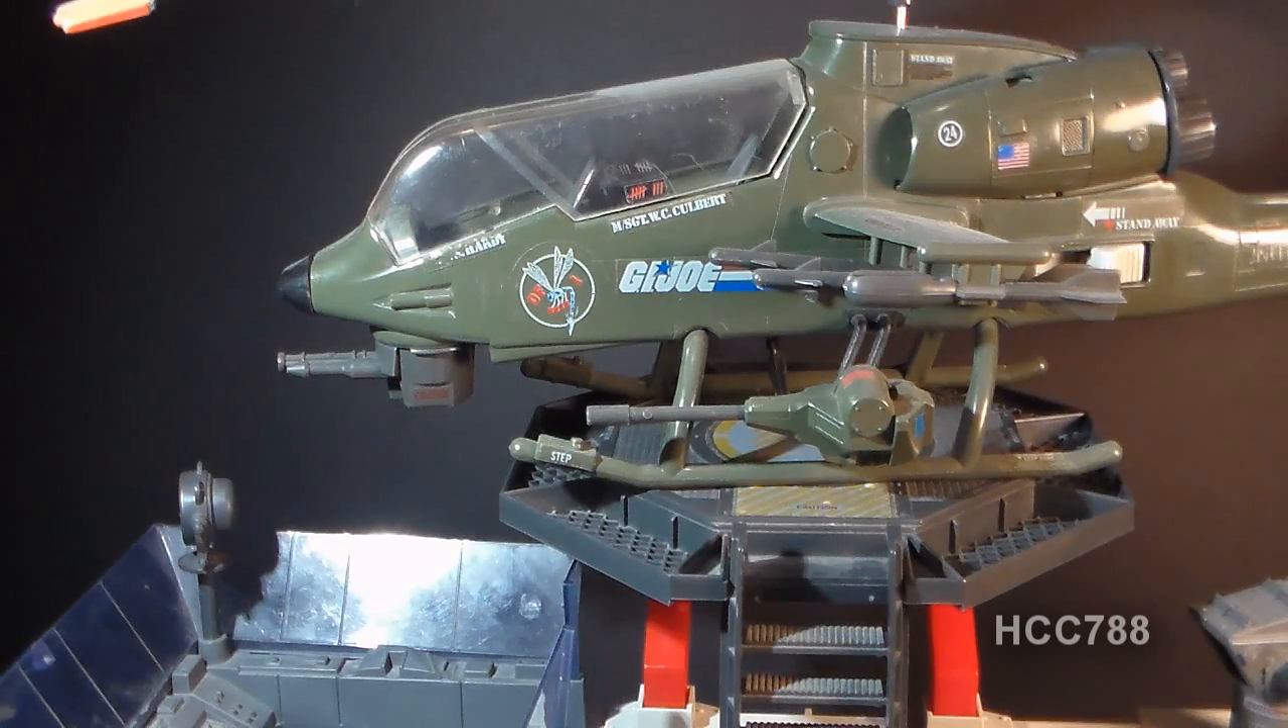As you can see, it does fit on there, but this helicopter is a bit big. The landing pad is a little too small for it.